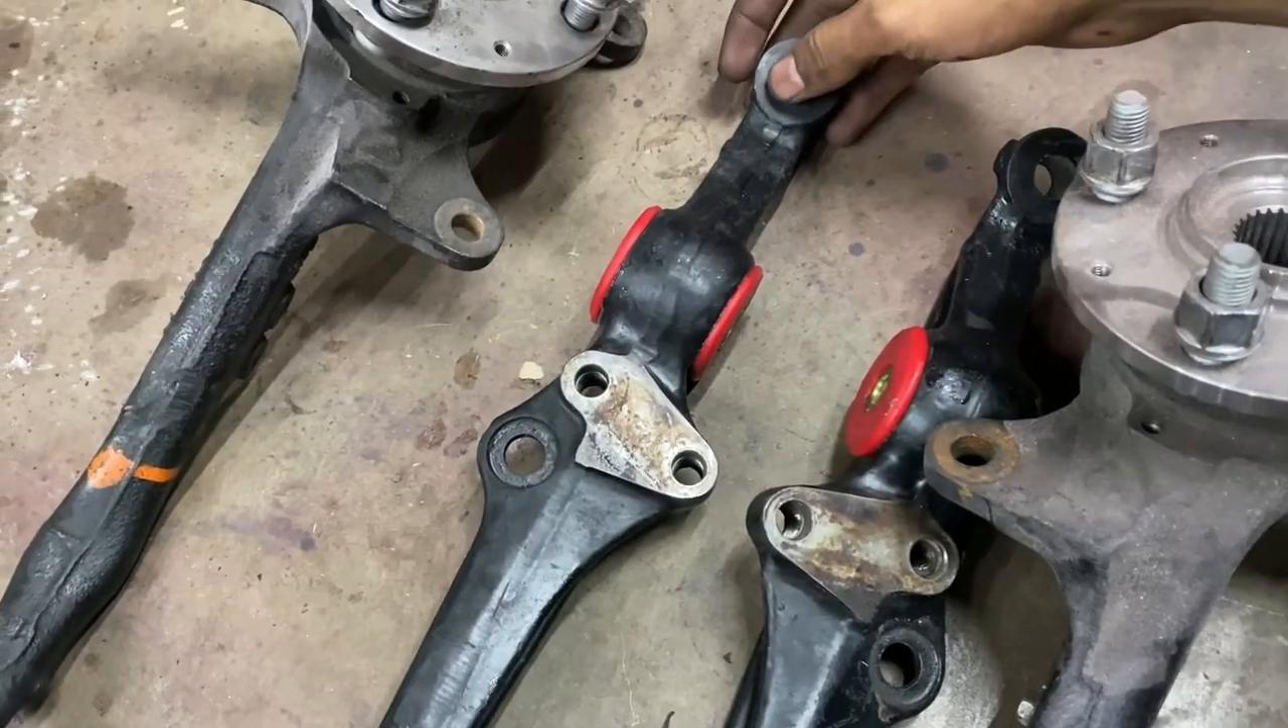So we got our lower control arms pressed in with new energy suspension bushings.